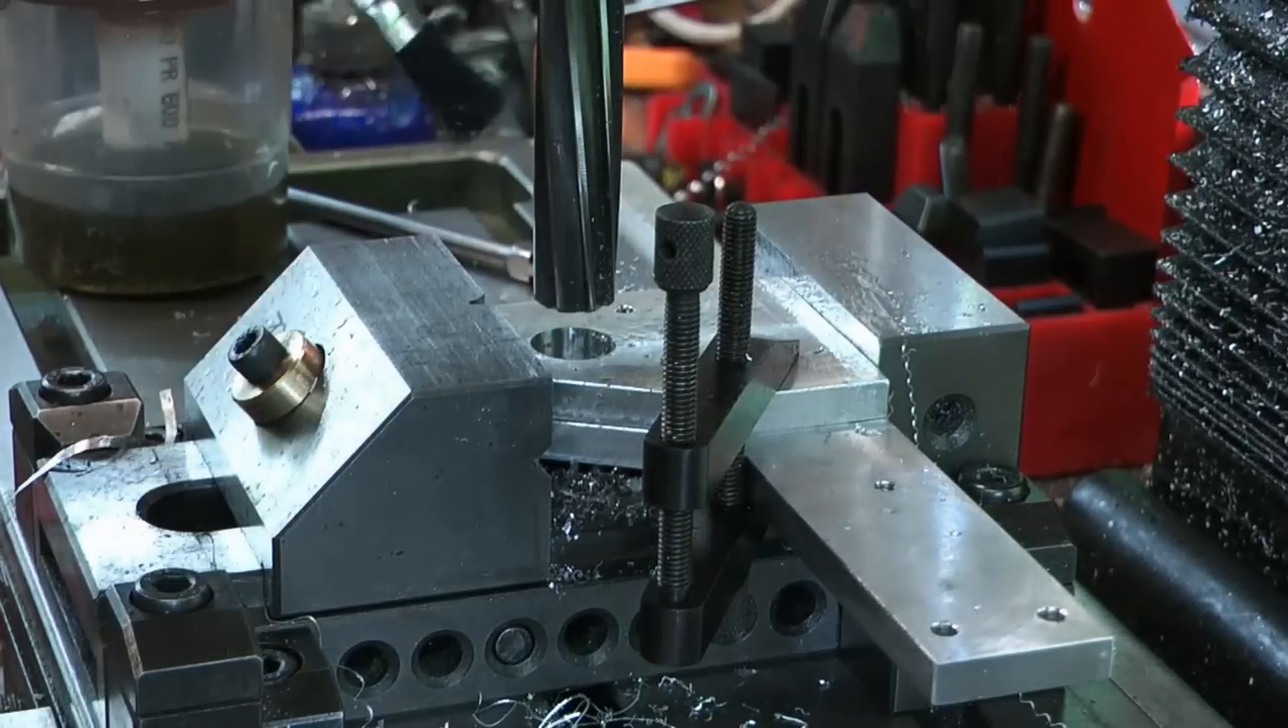Now, this plate on the top, I've just put a toolmaker's clamp on just to make sure that they're solidly locked together as I'm holding them both in the vise.